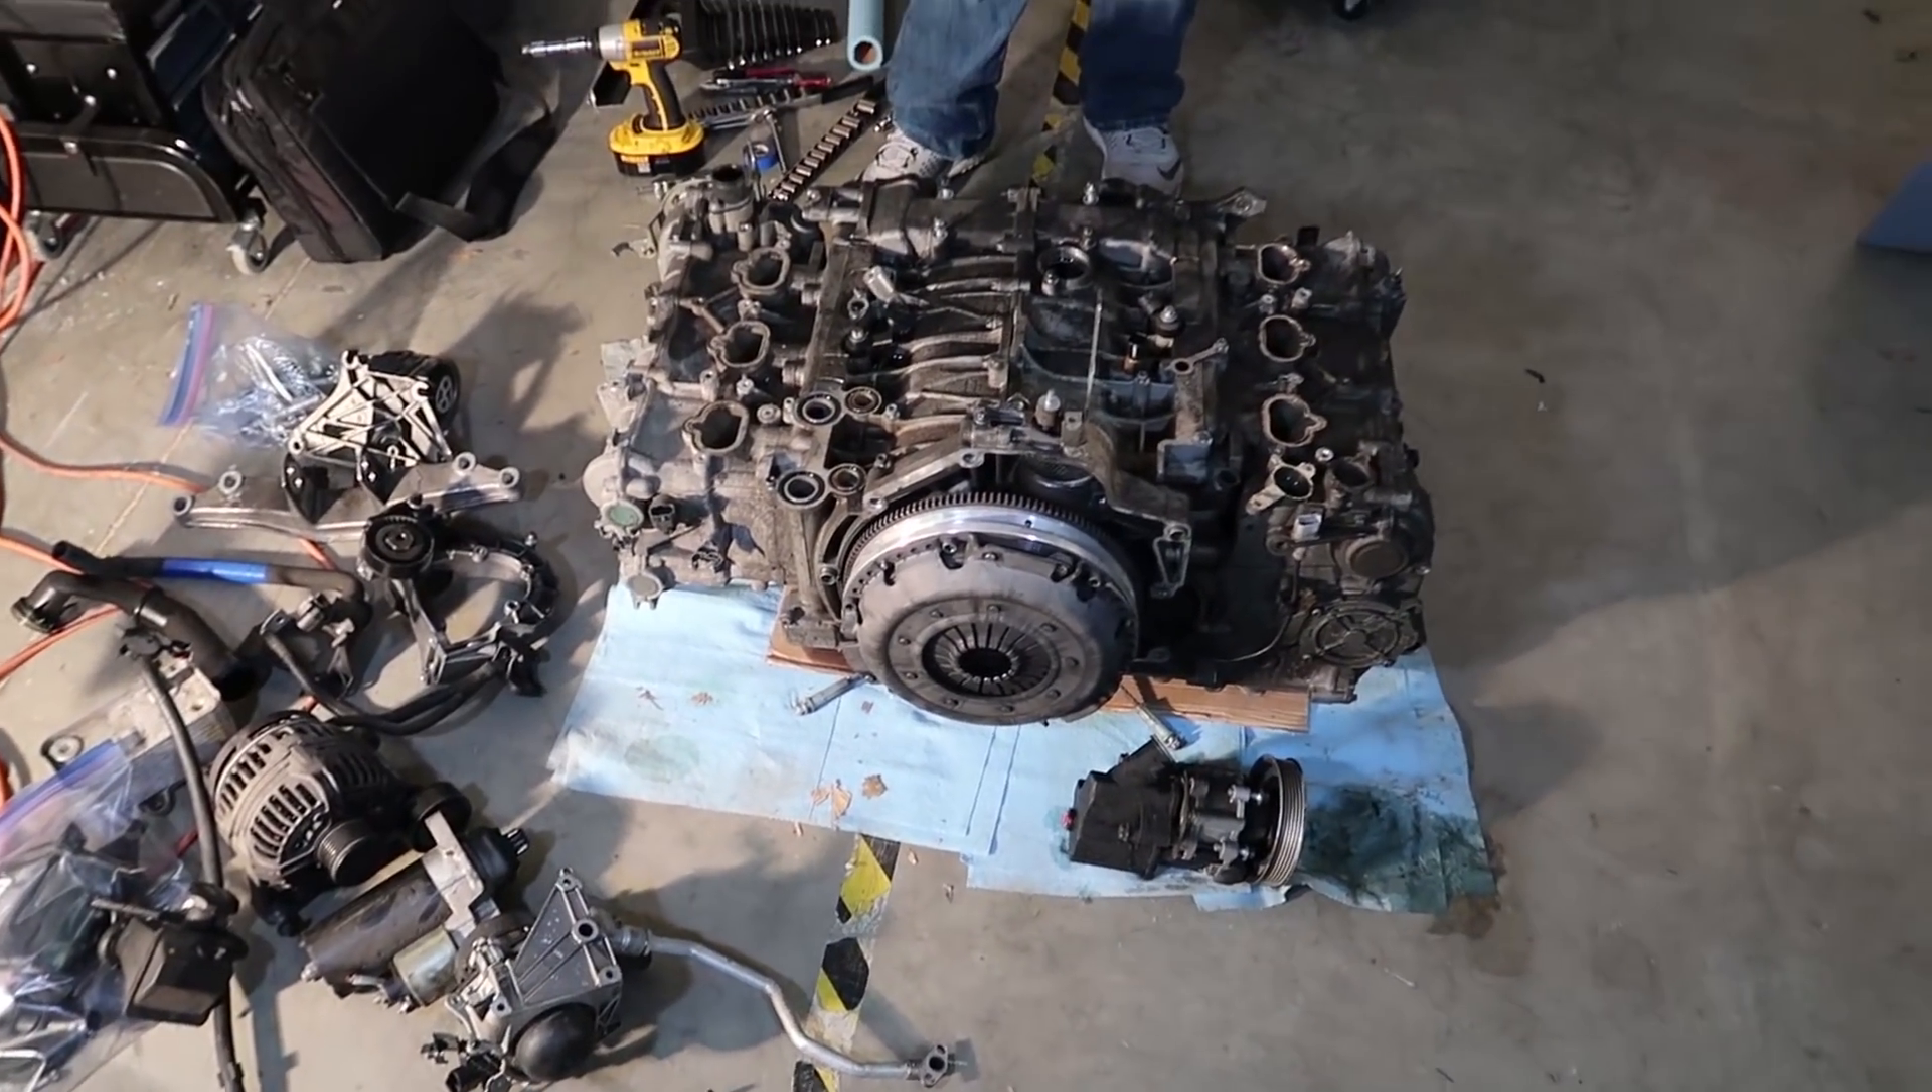So at this point, we have a pretty bare engine, which is what we want.